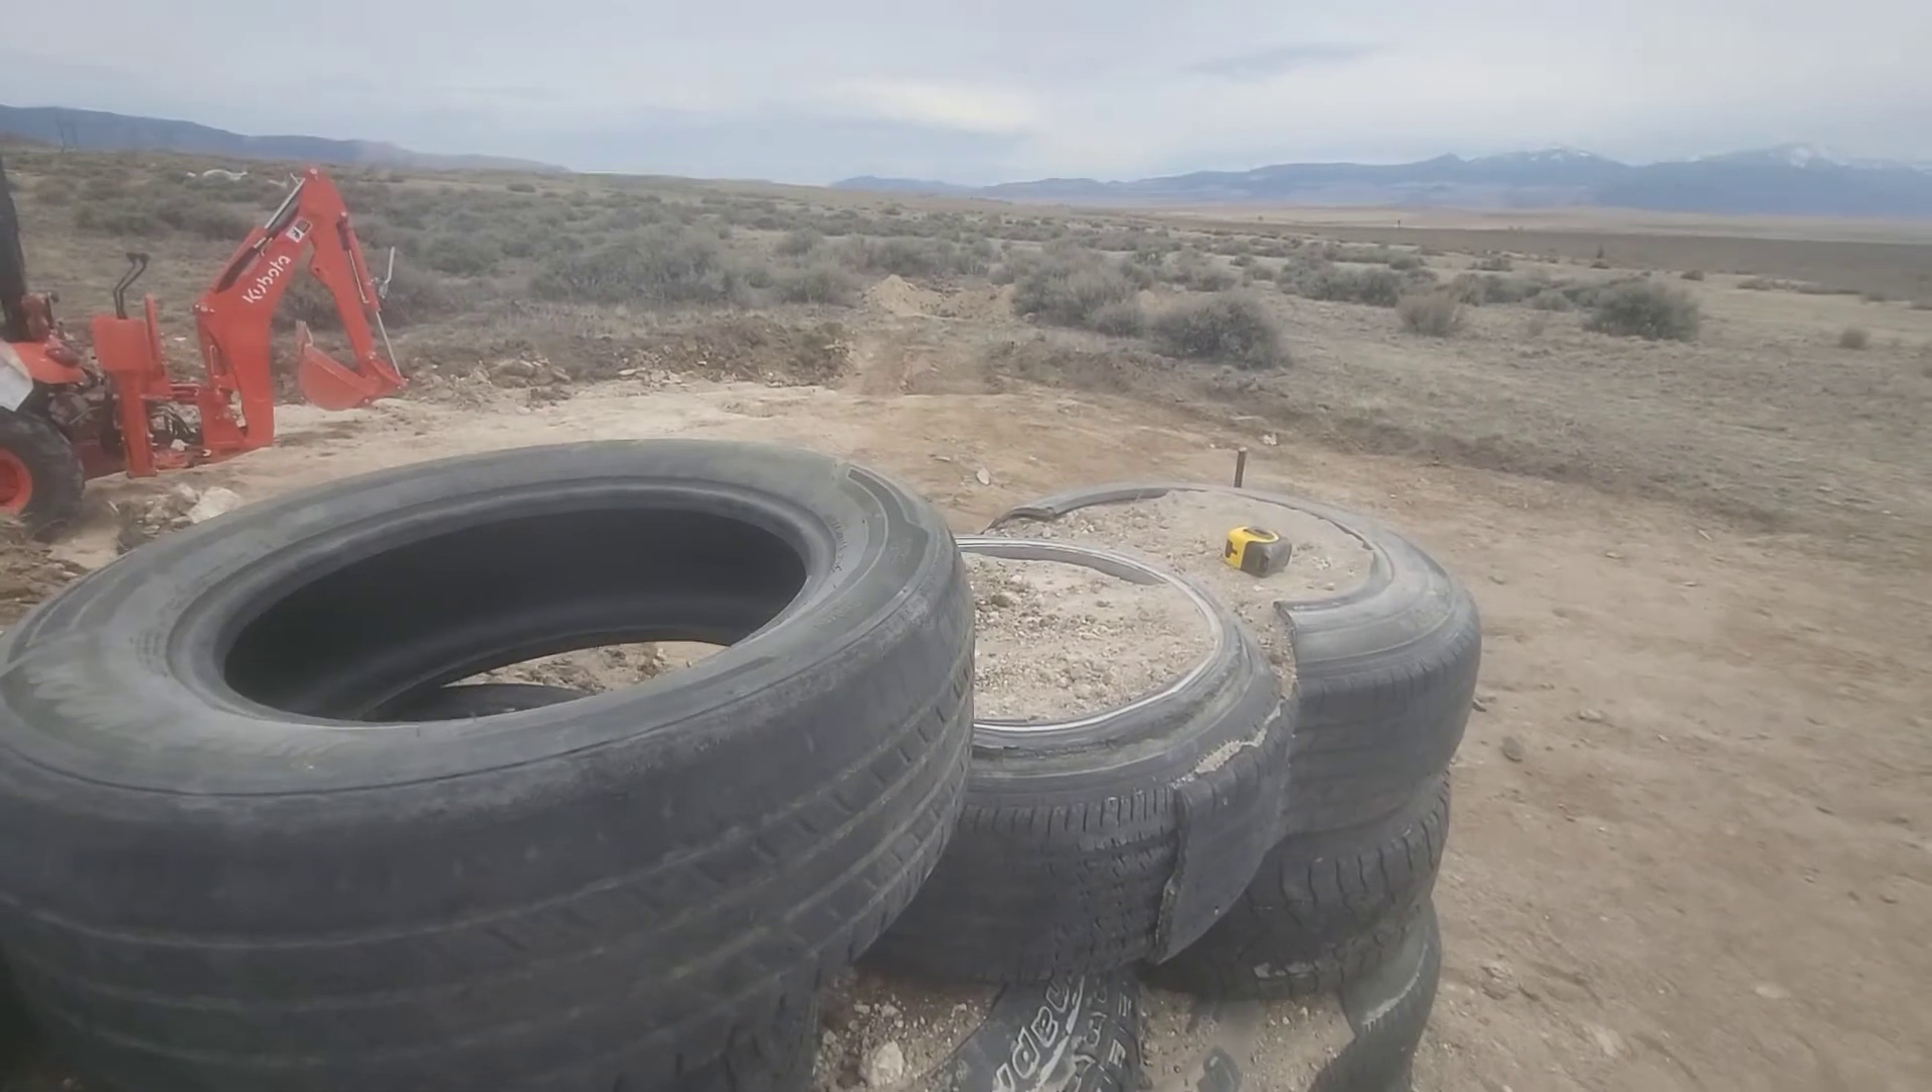The fifth course is pretty close to being done. These last few tires here are empty.